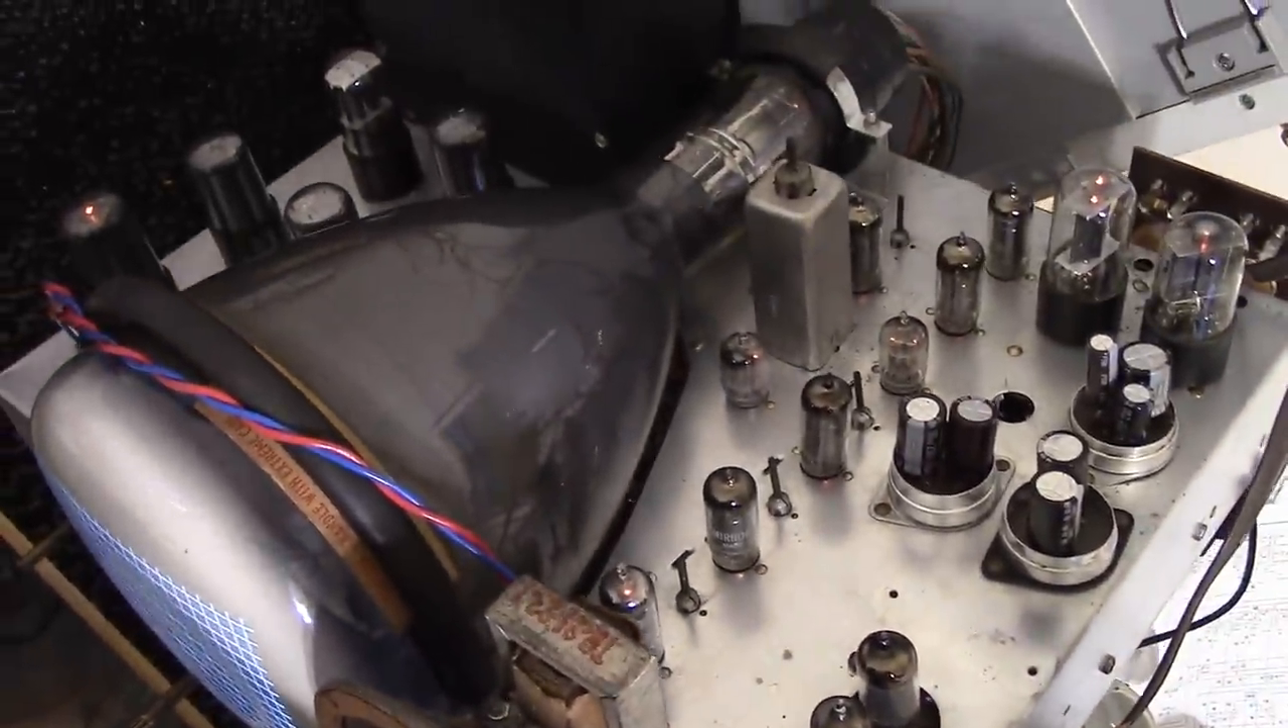I finished cleaning up the chassis with CLR. Reinstalled all the tubes.